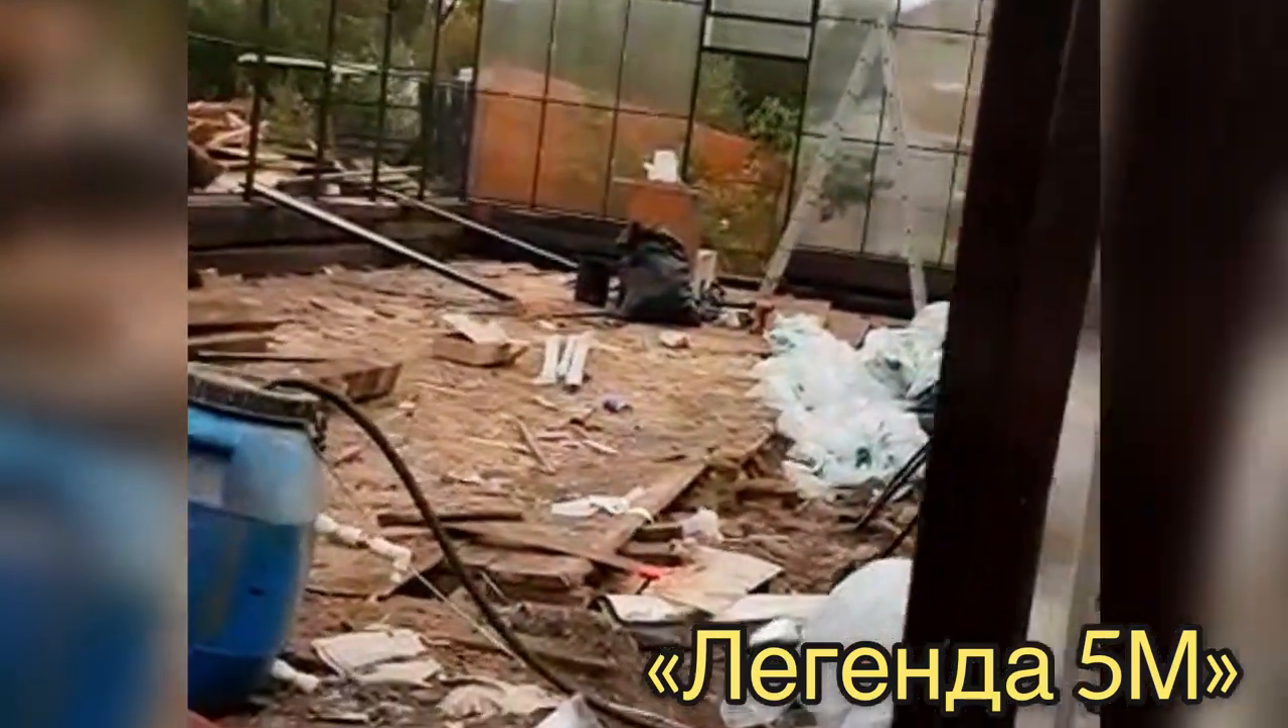Каркас мы собрали закрутили закрепили начали обшивать стены поликарбонатом.